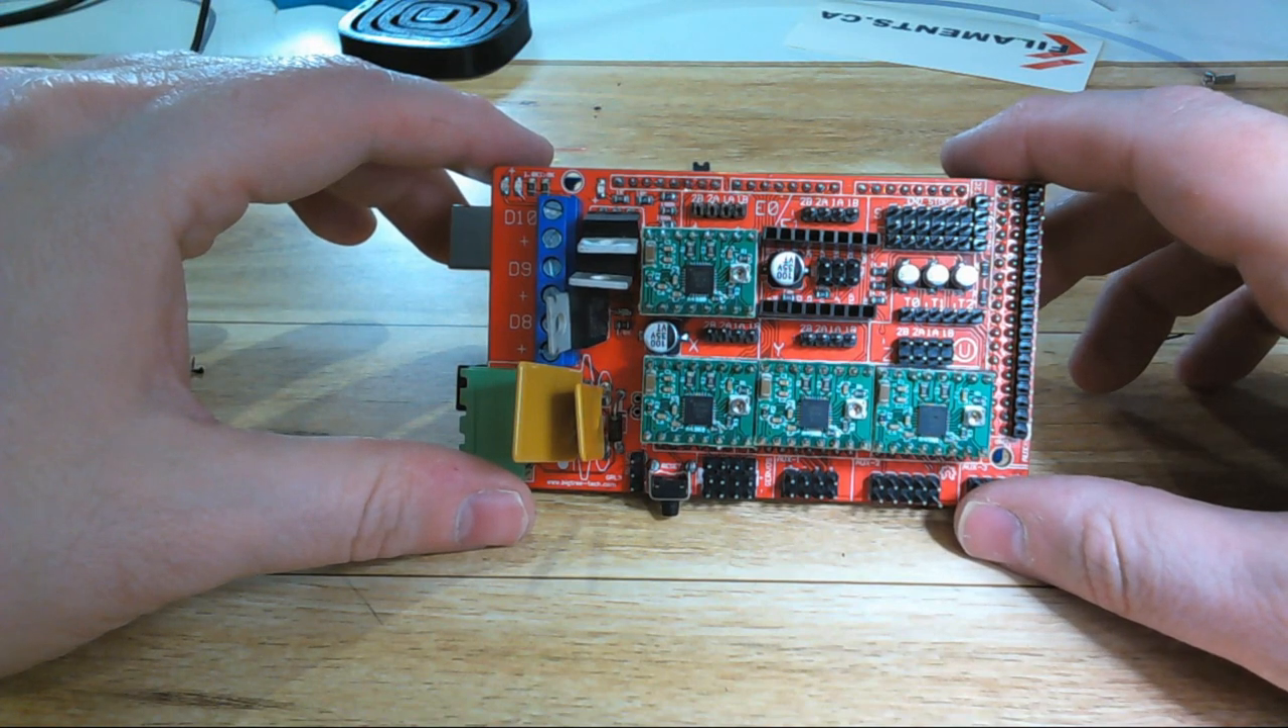And now our ramps board is ready to control a printer it's got the drivers it needs and everything is ready to go.